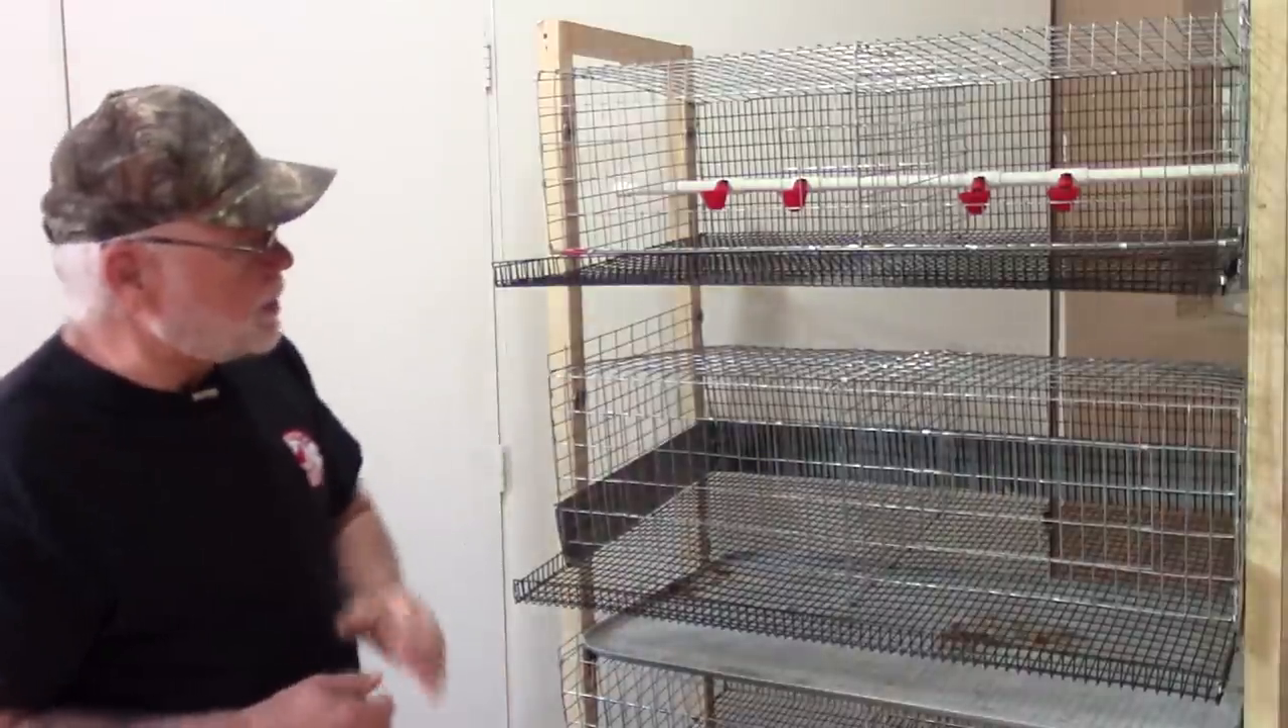I went ahead and mounted the cages in this temporary rack system that I built.